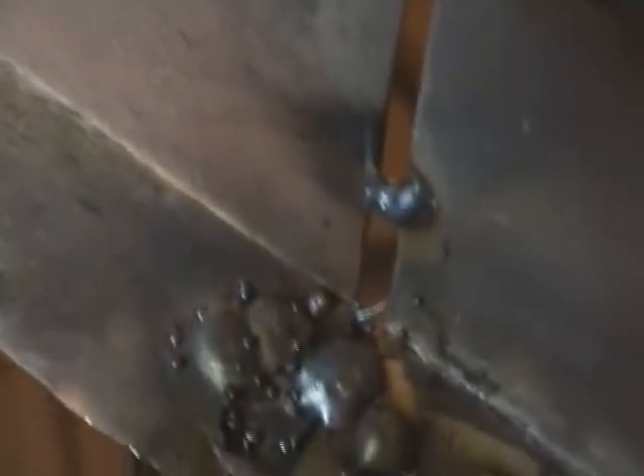See where this big thick gap is i've made one little tack weld across it.